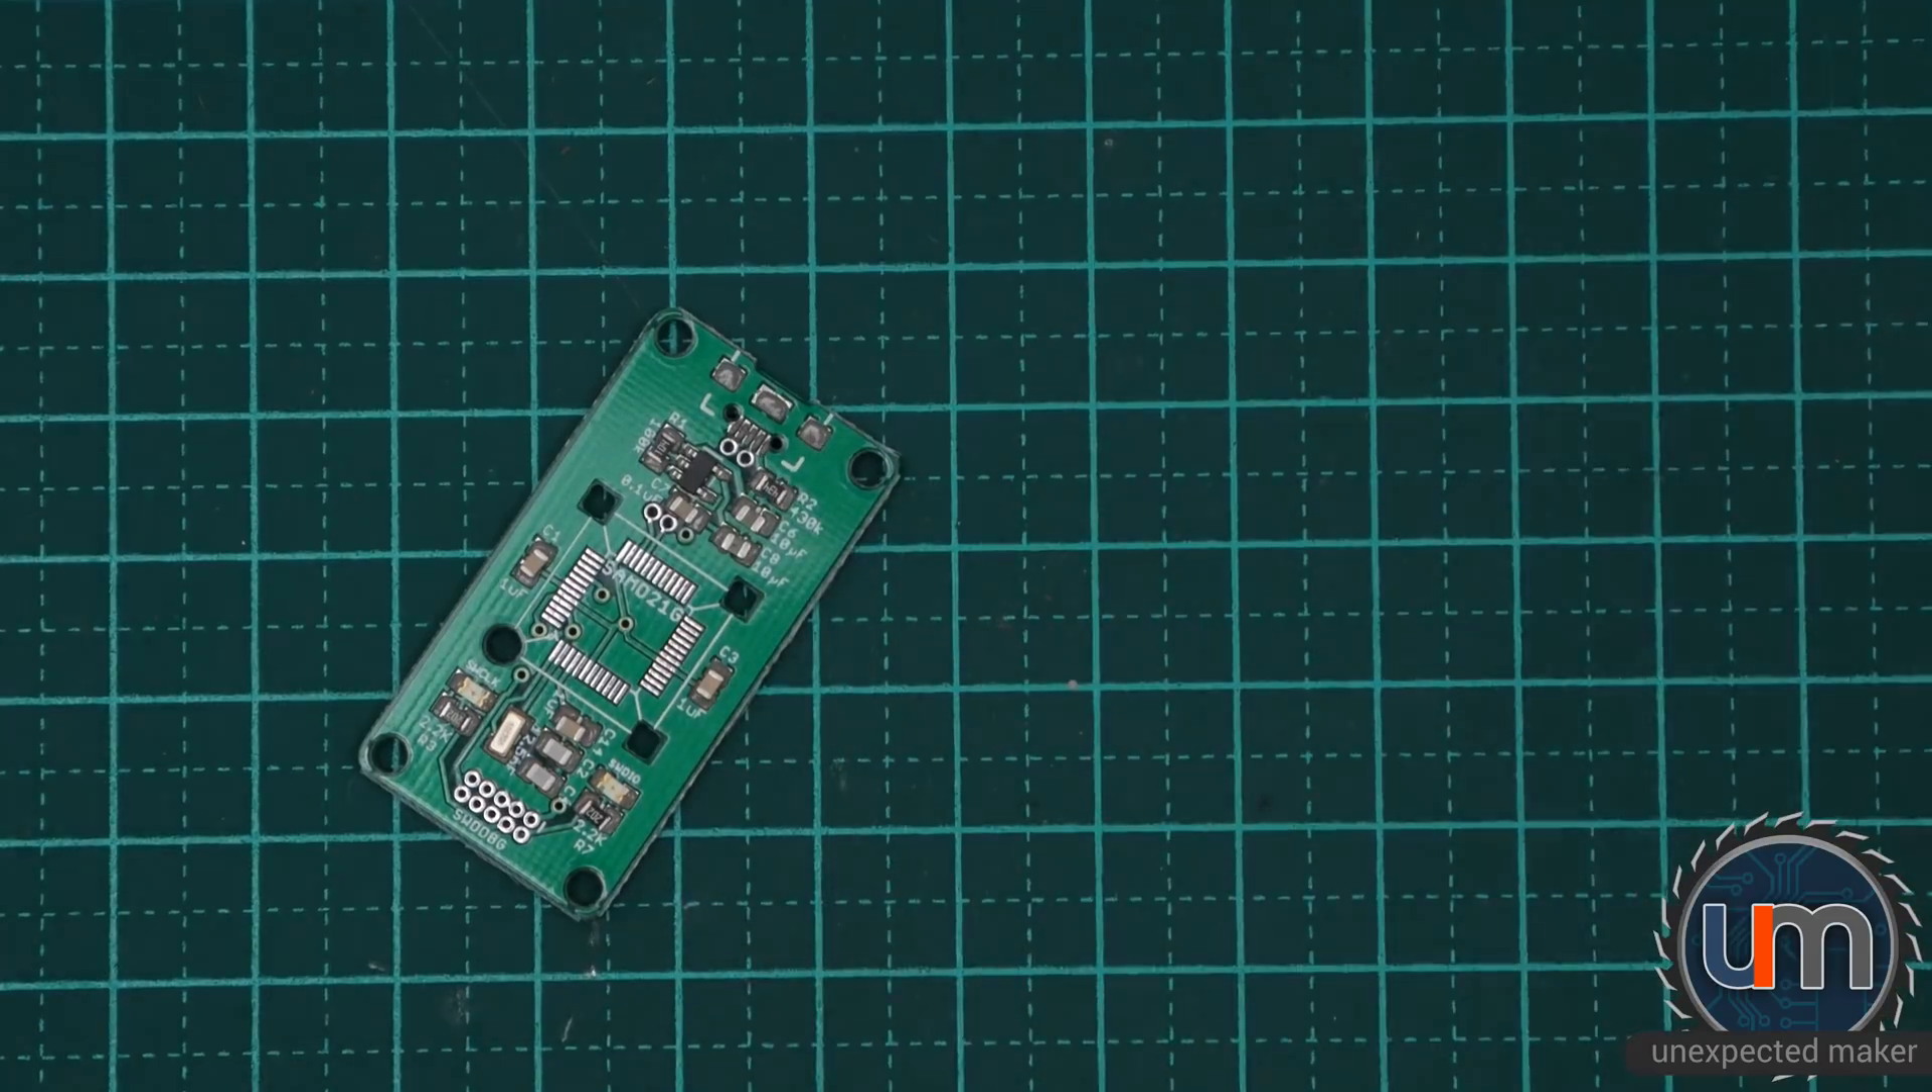Okay, now we just need to put the USB header on, which is this little sucker here.